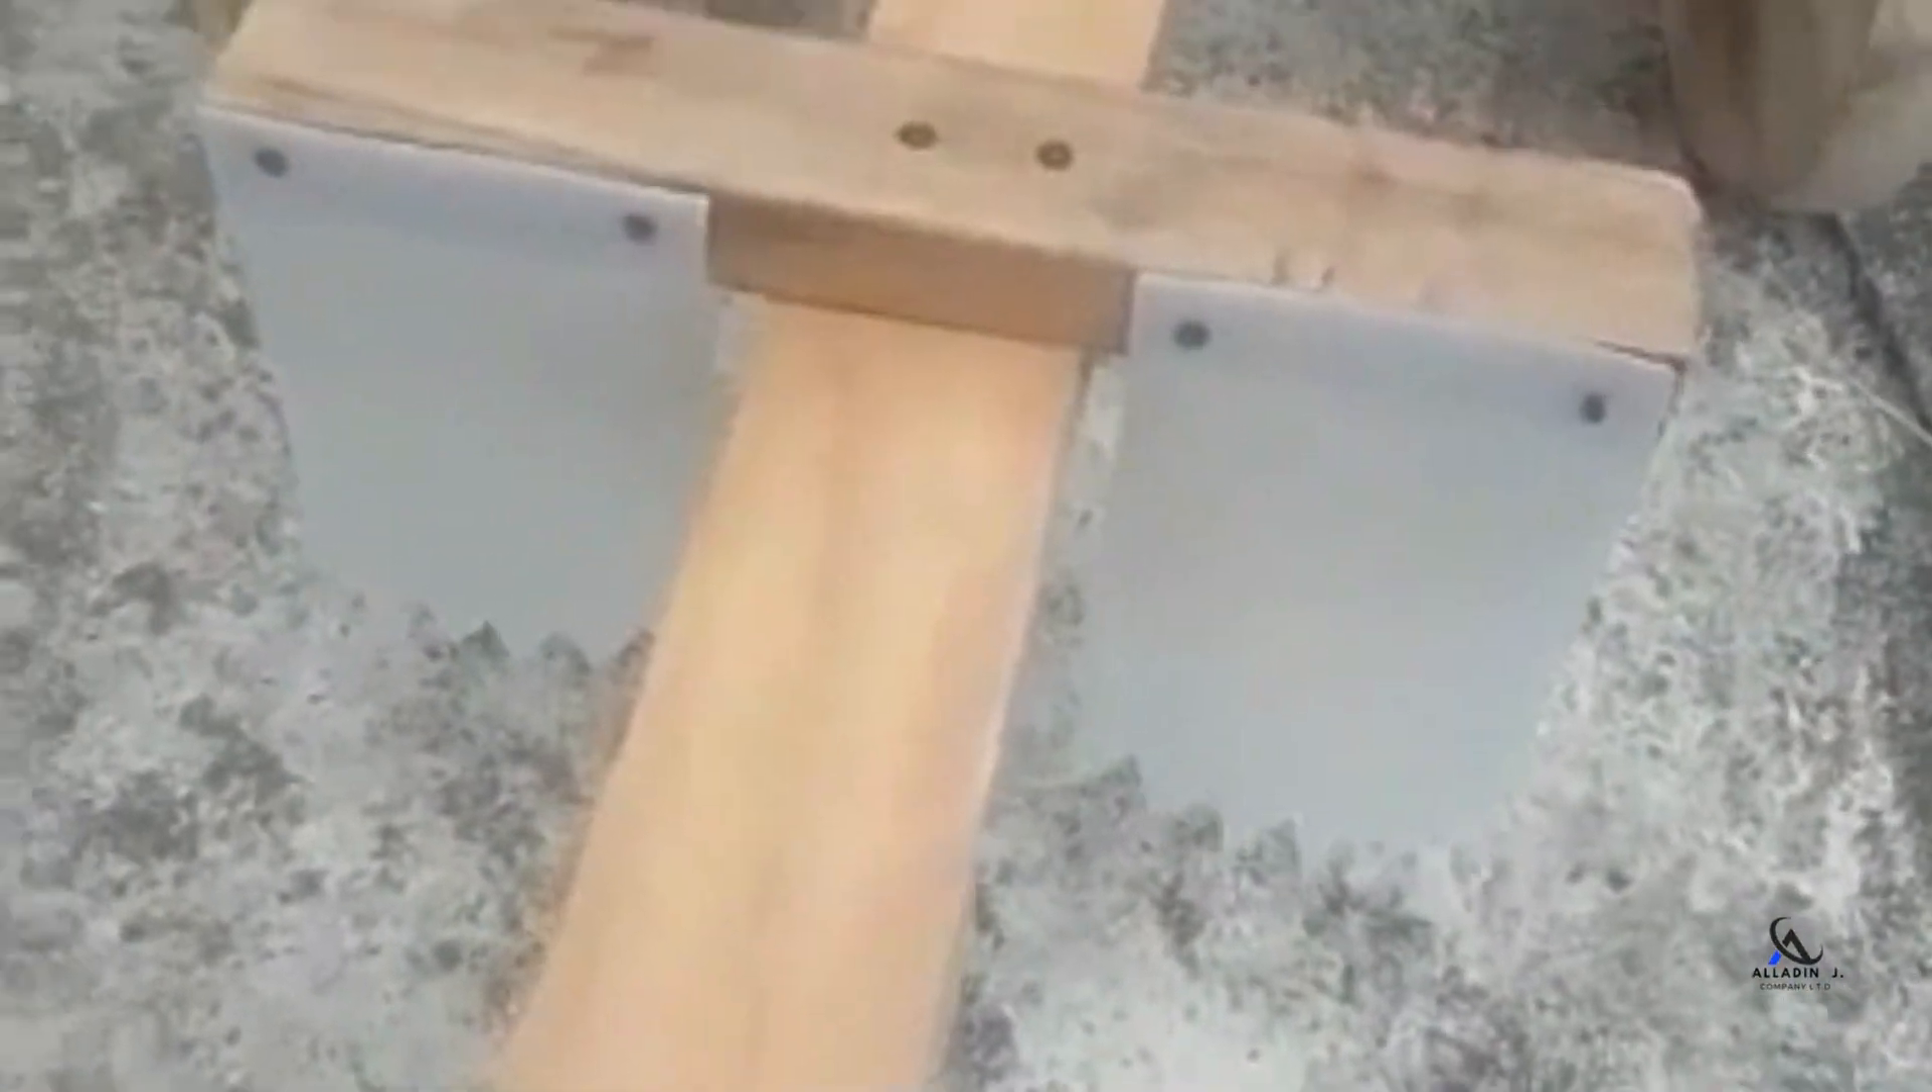Okay so now we have attached our mudguards to the frame of the push cart.